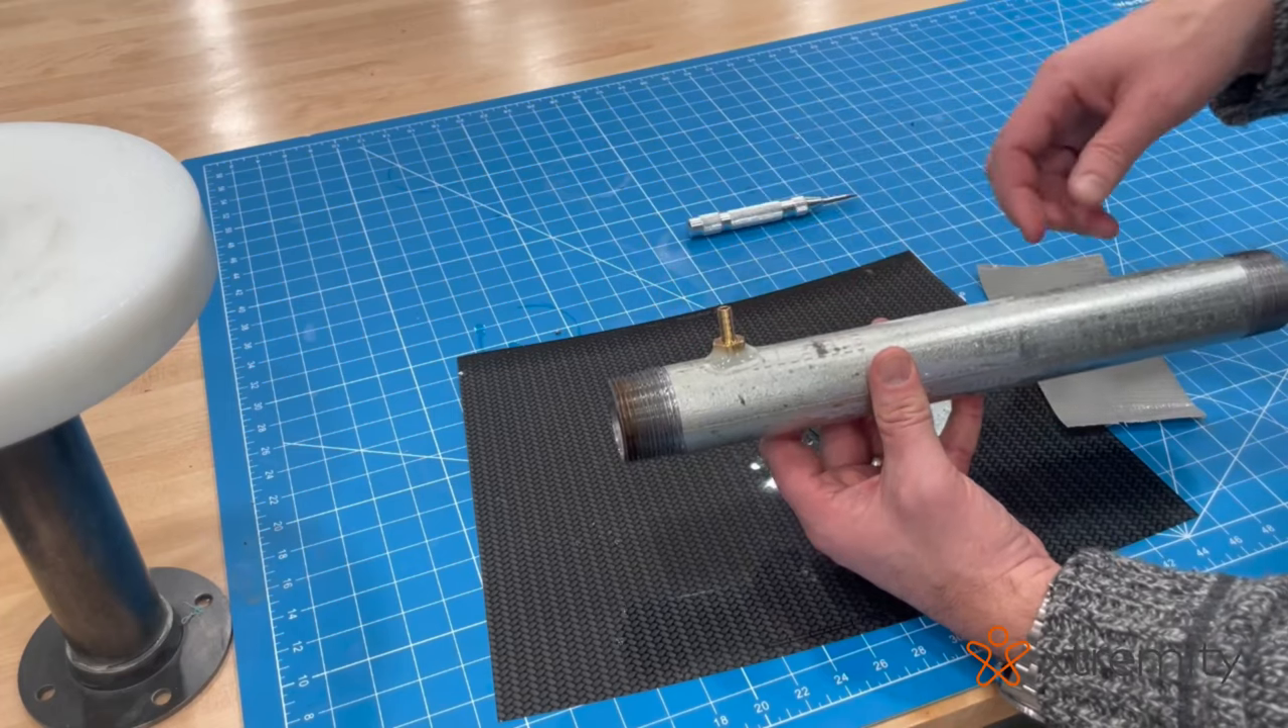At this point we have our barb screwed into the pipe and glued in.